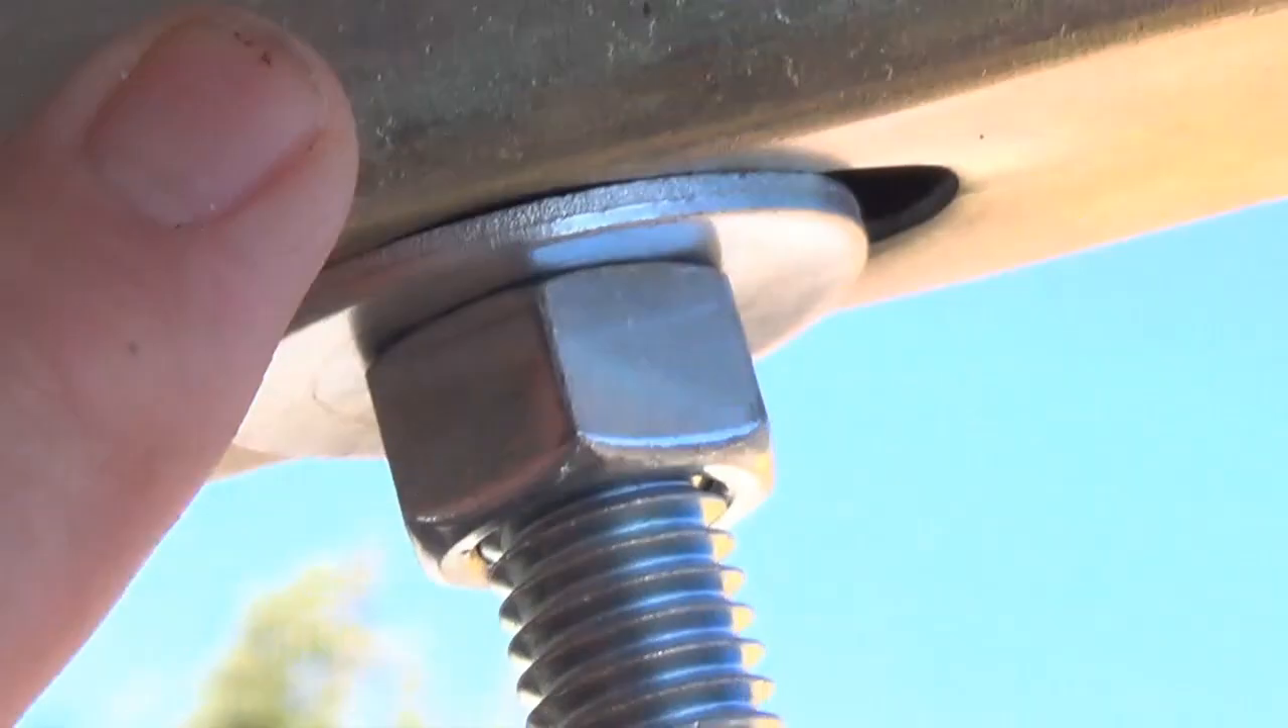See how I got the bolt going all the way through.